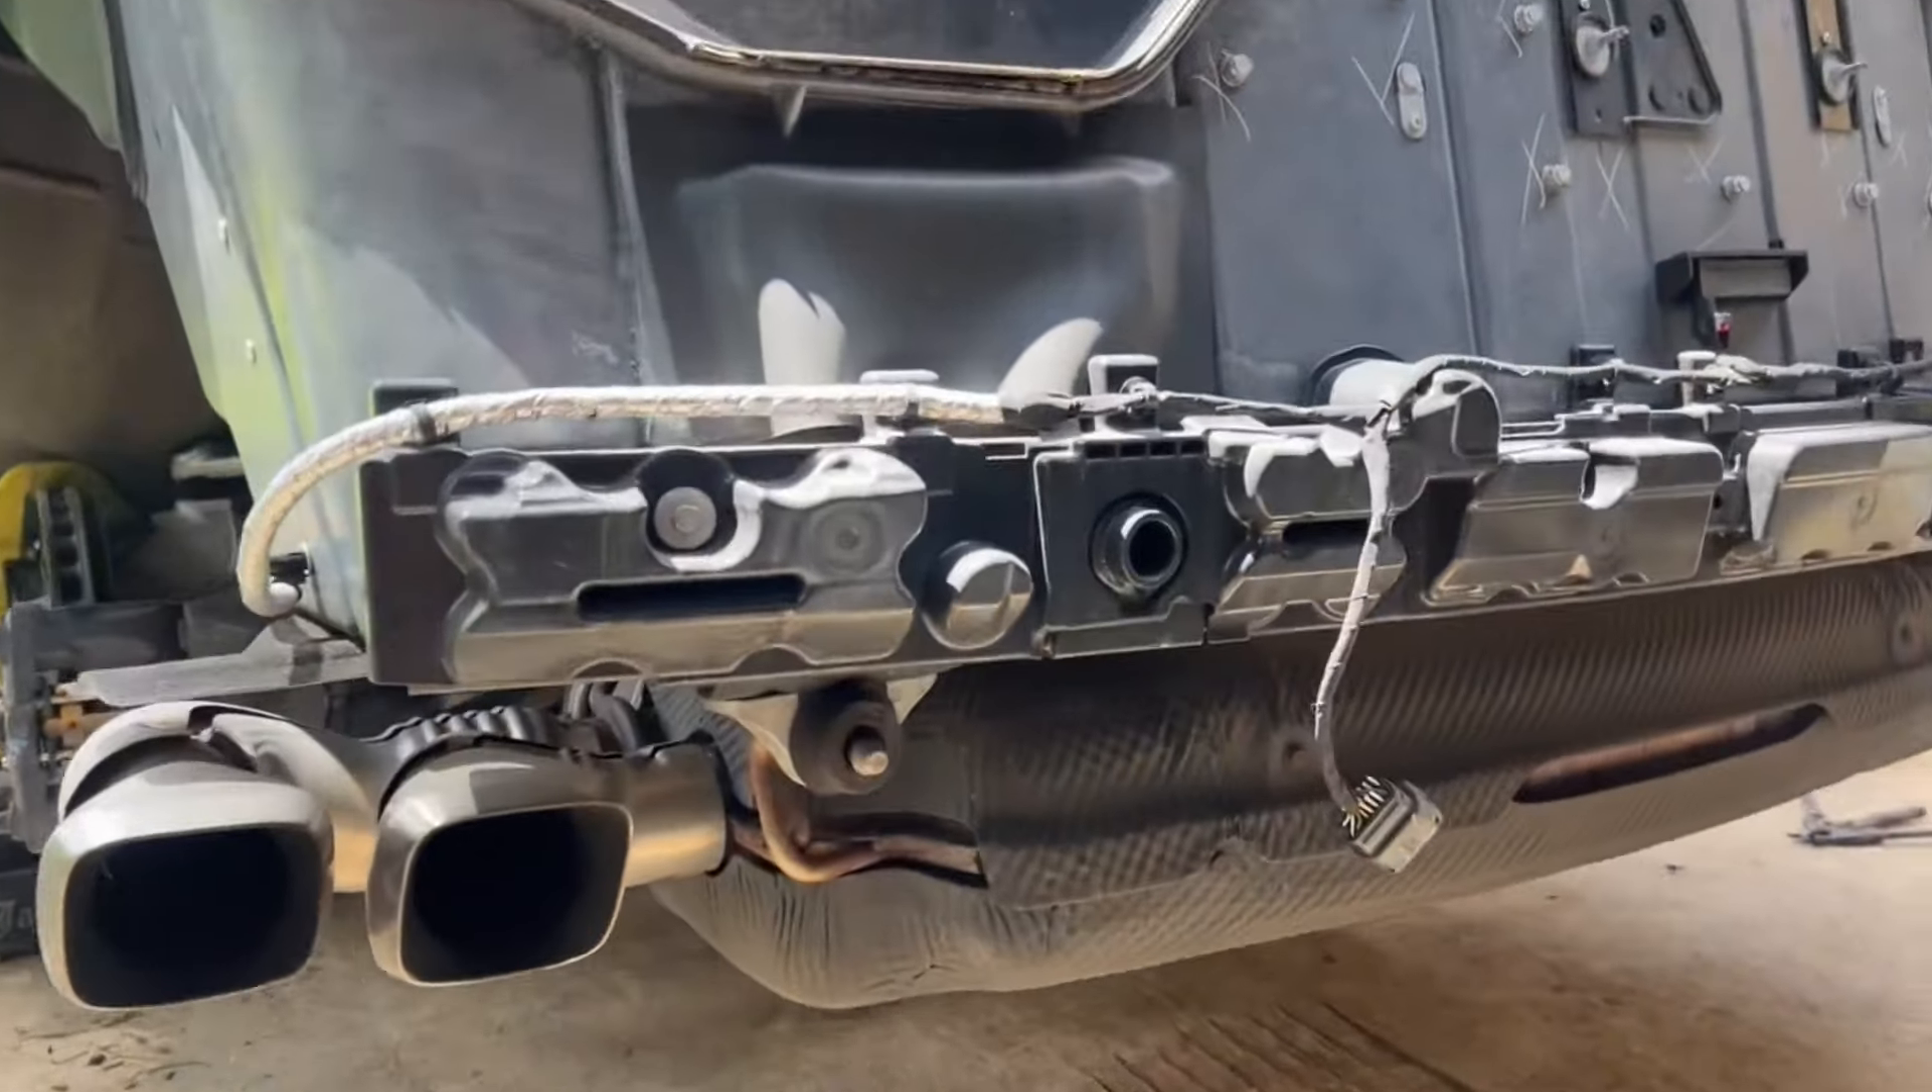Okay so the rear bumper's off now we have full access to the exhaust under here.